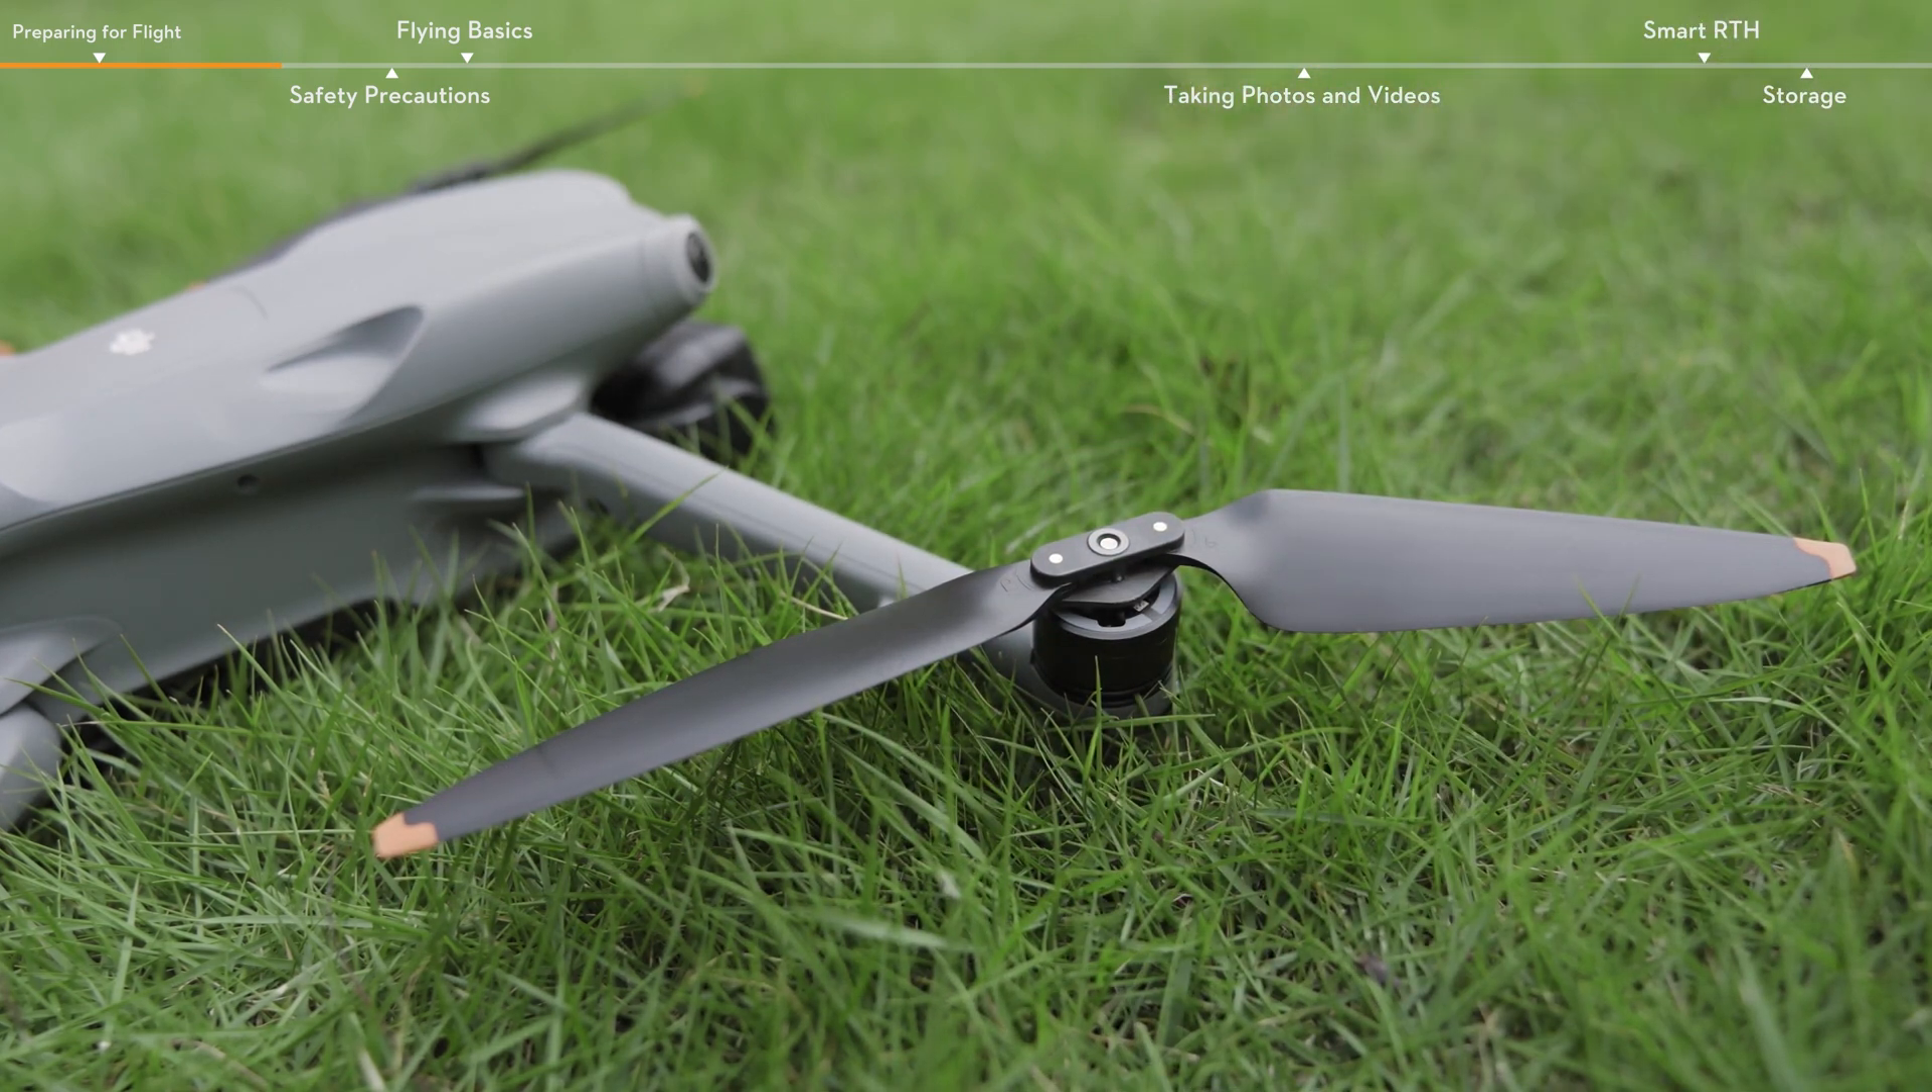The propellers are now installed.